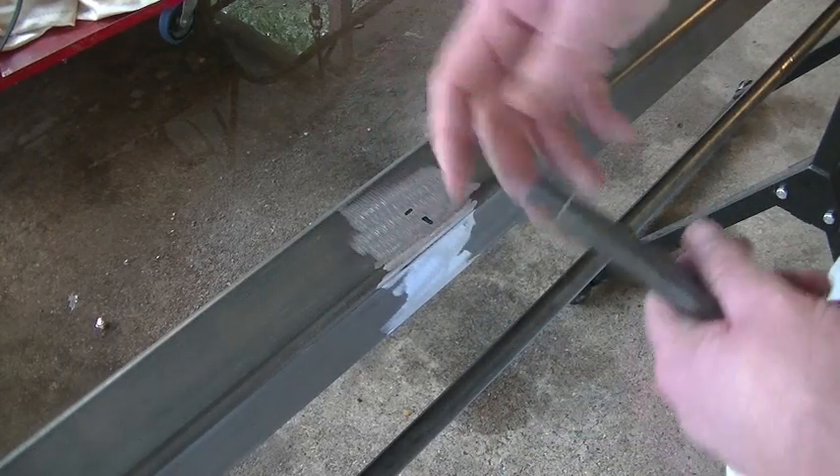All we need to do now, our area's prepped, we've just got to weld it.